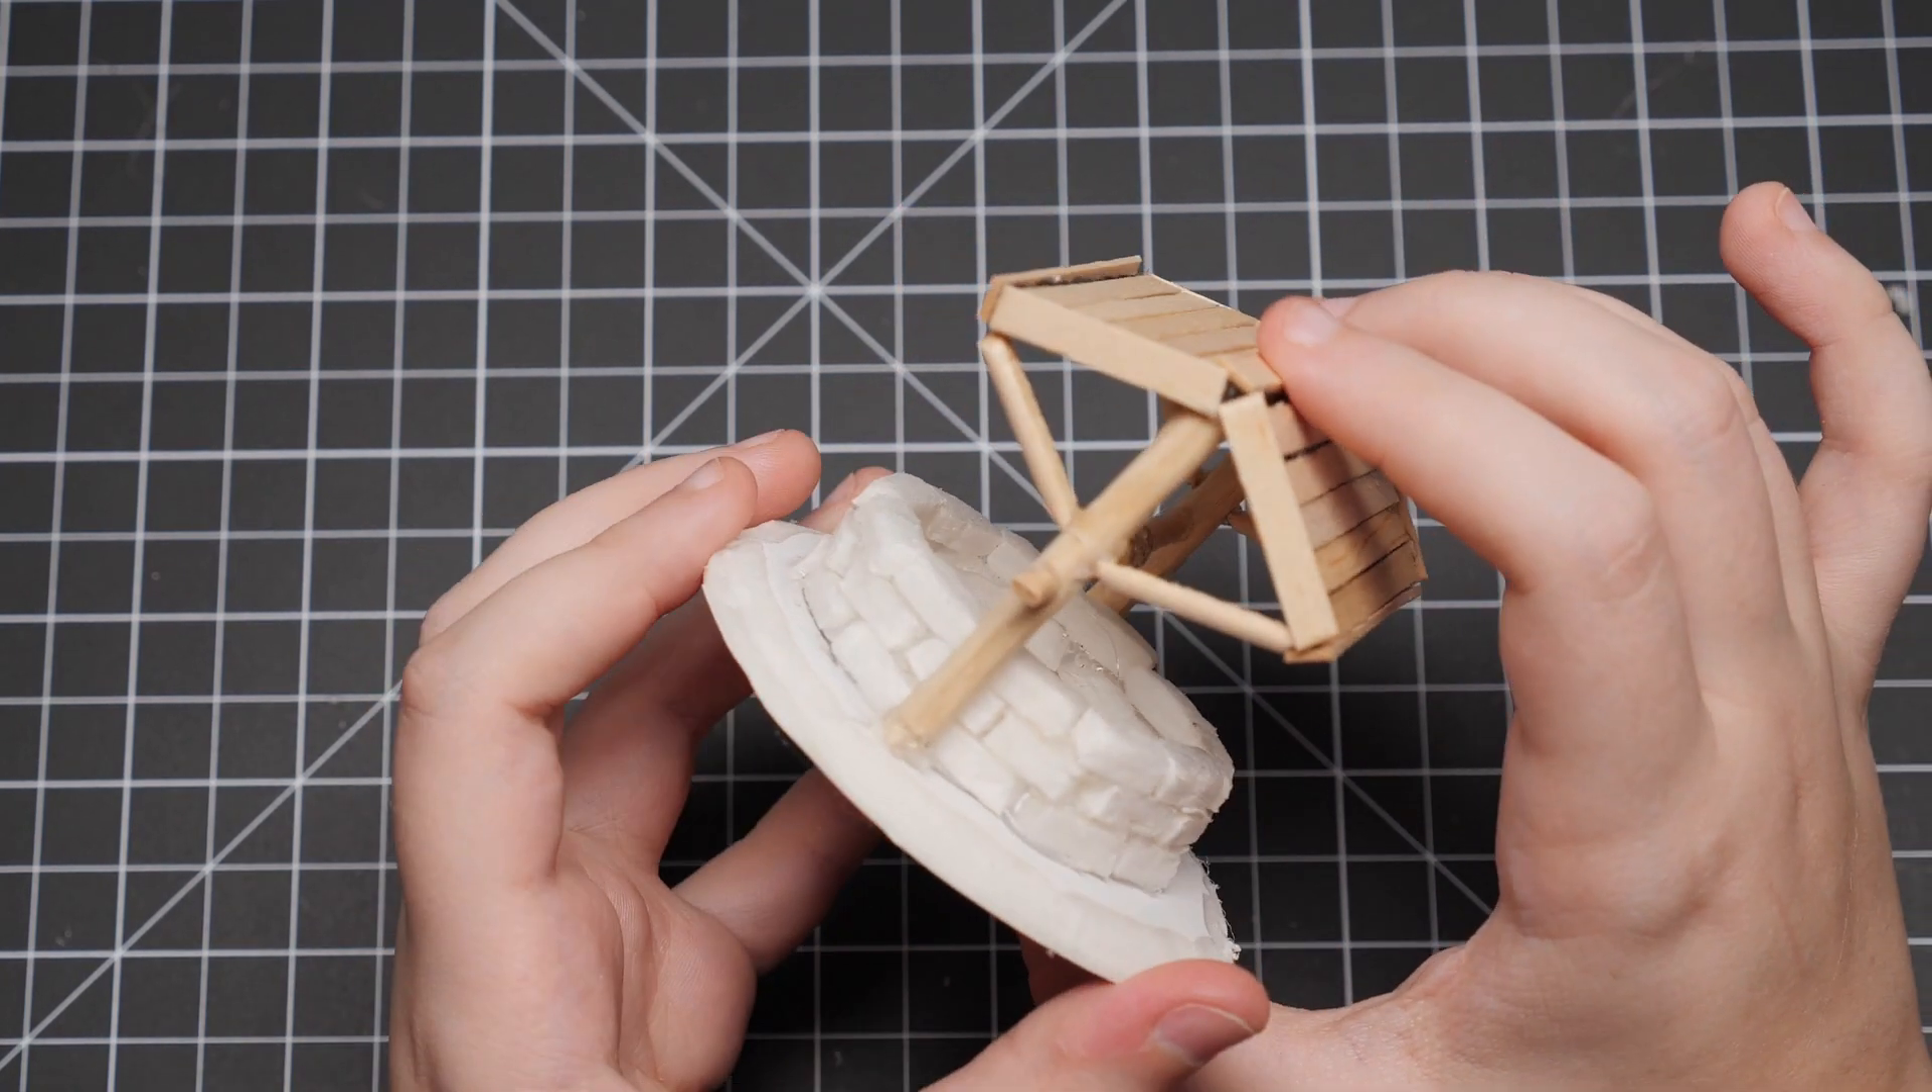With the extra bit of smaller dowel I have left, I wanted to add some more details to the build, and so I made roof supports.